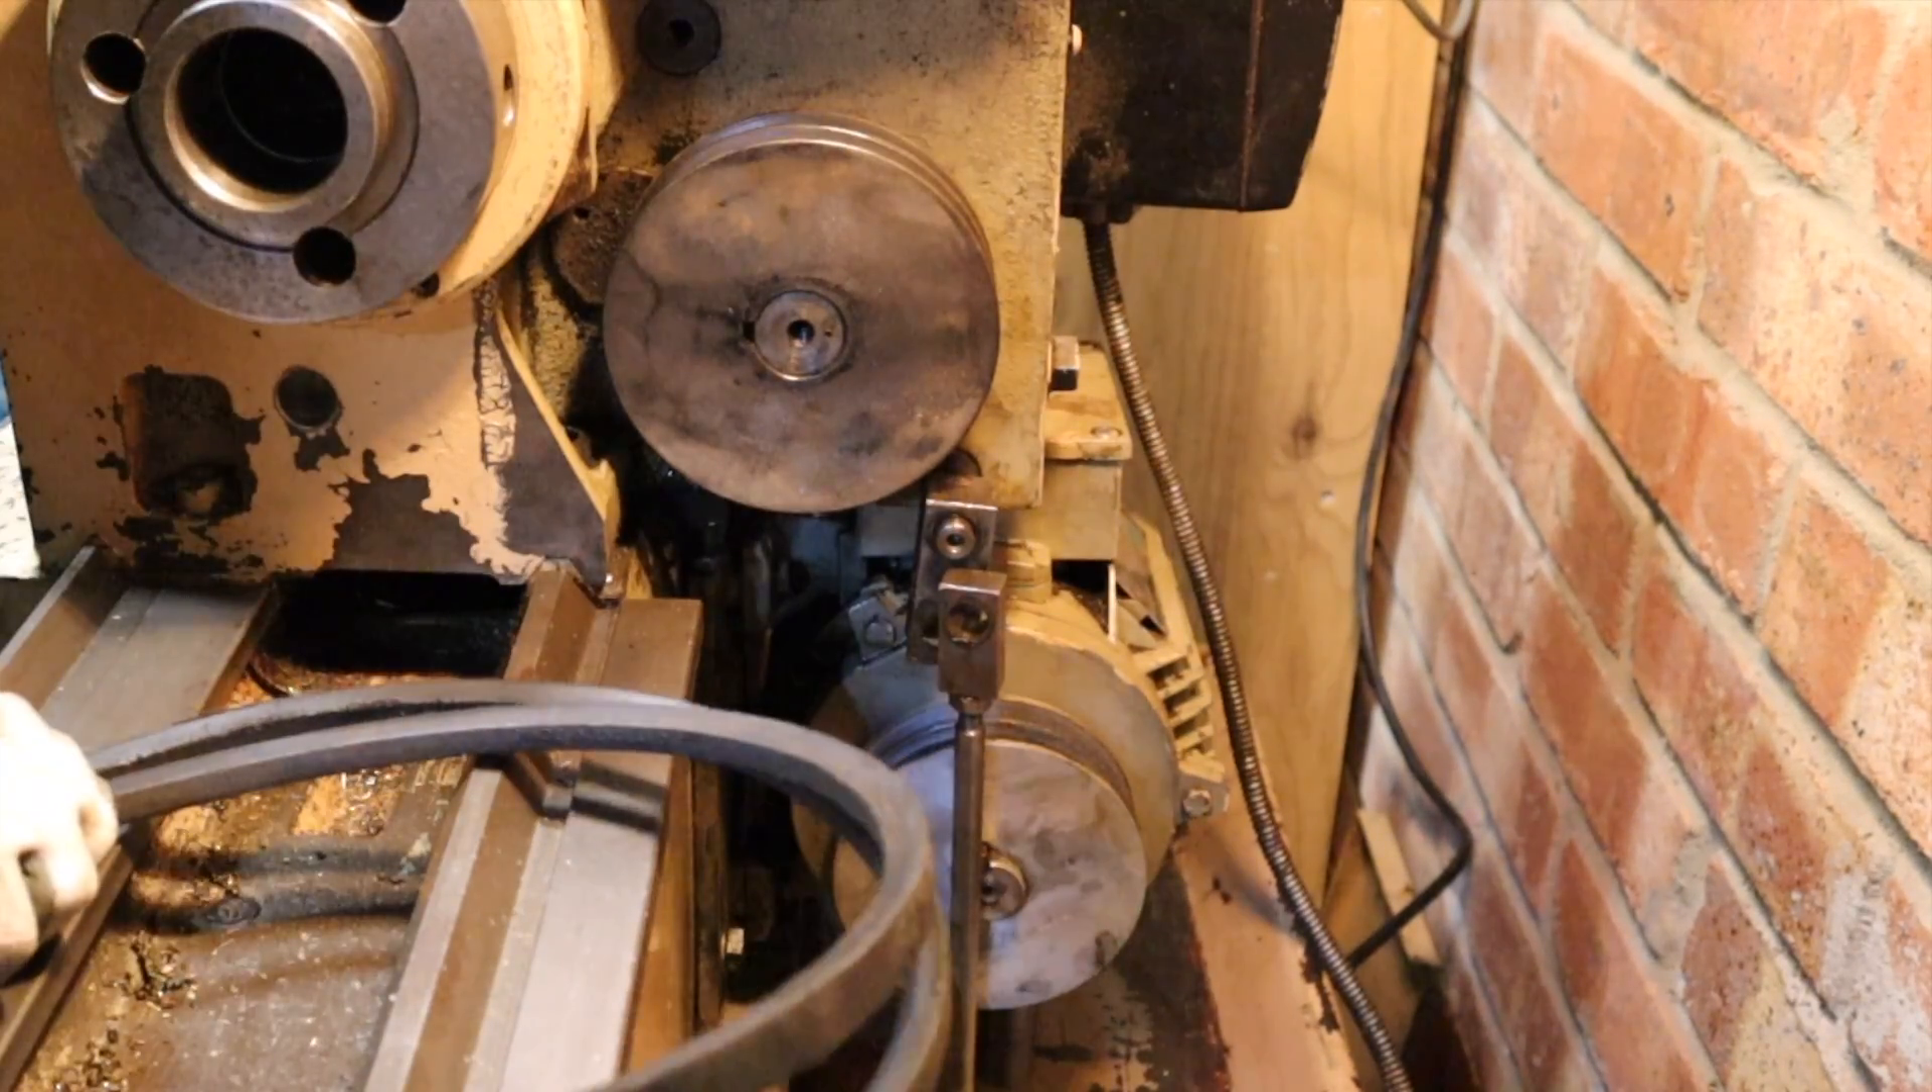So got the old belts off.